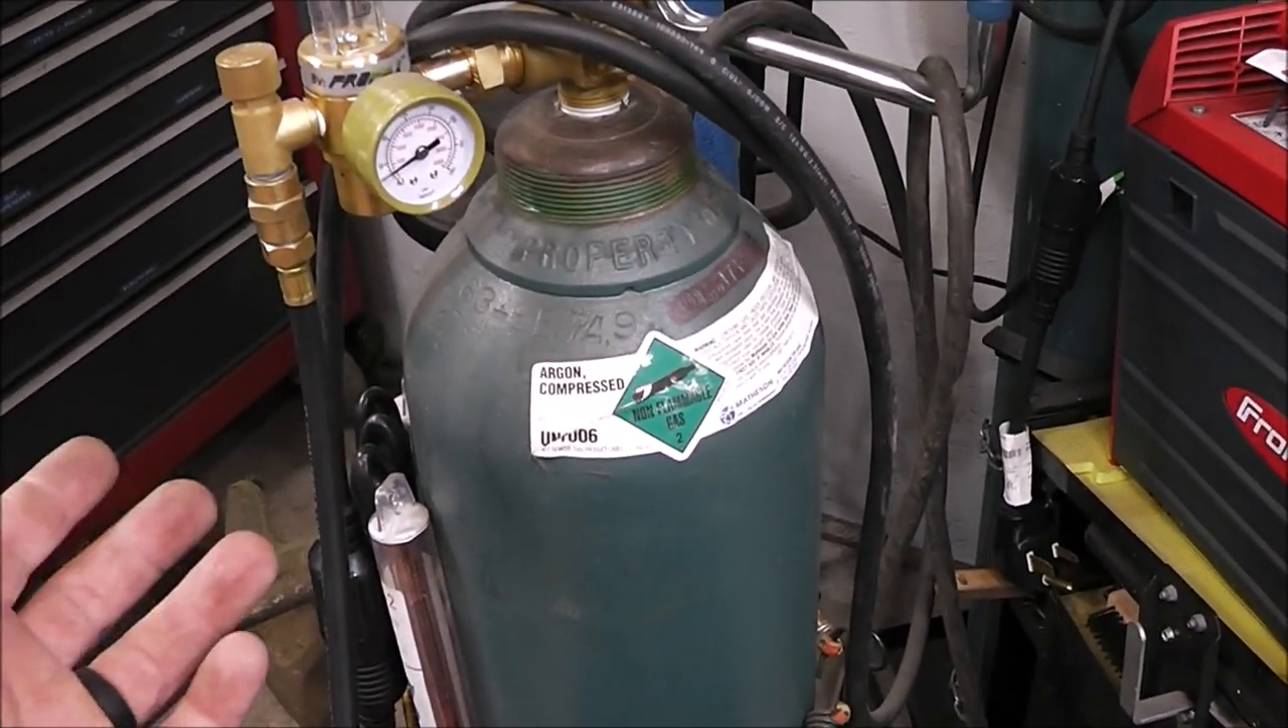So, I've got my bottle connected up.